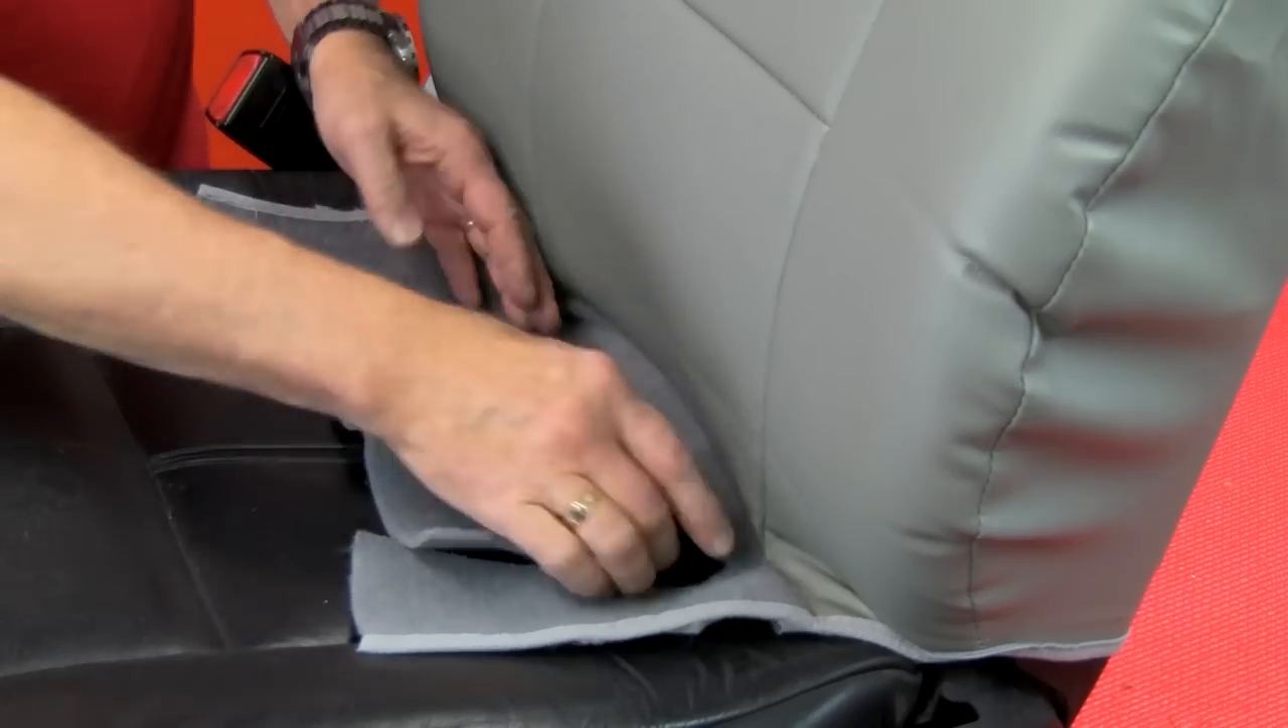Now that our cover is pulled down over the top, we need to push the fastening flaps down in between in the crotch of the seat here.